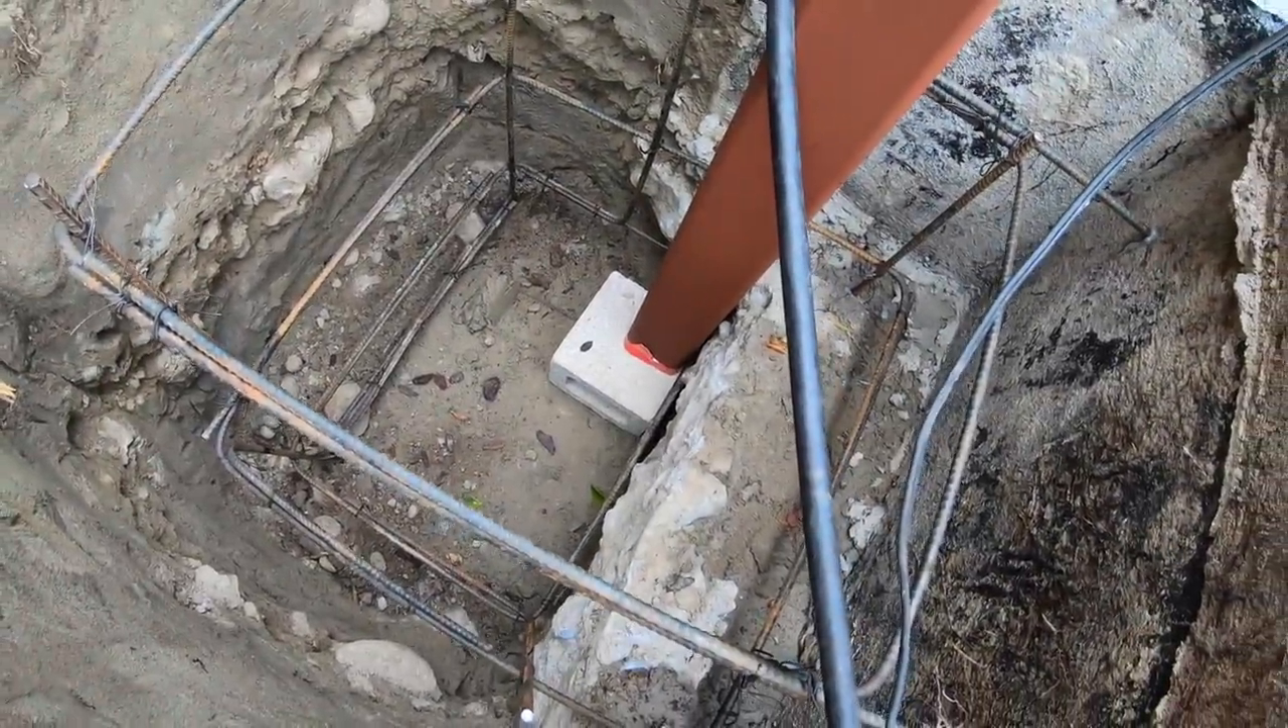Aquí ya tenemos el el poste colocado.